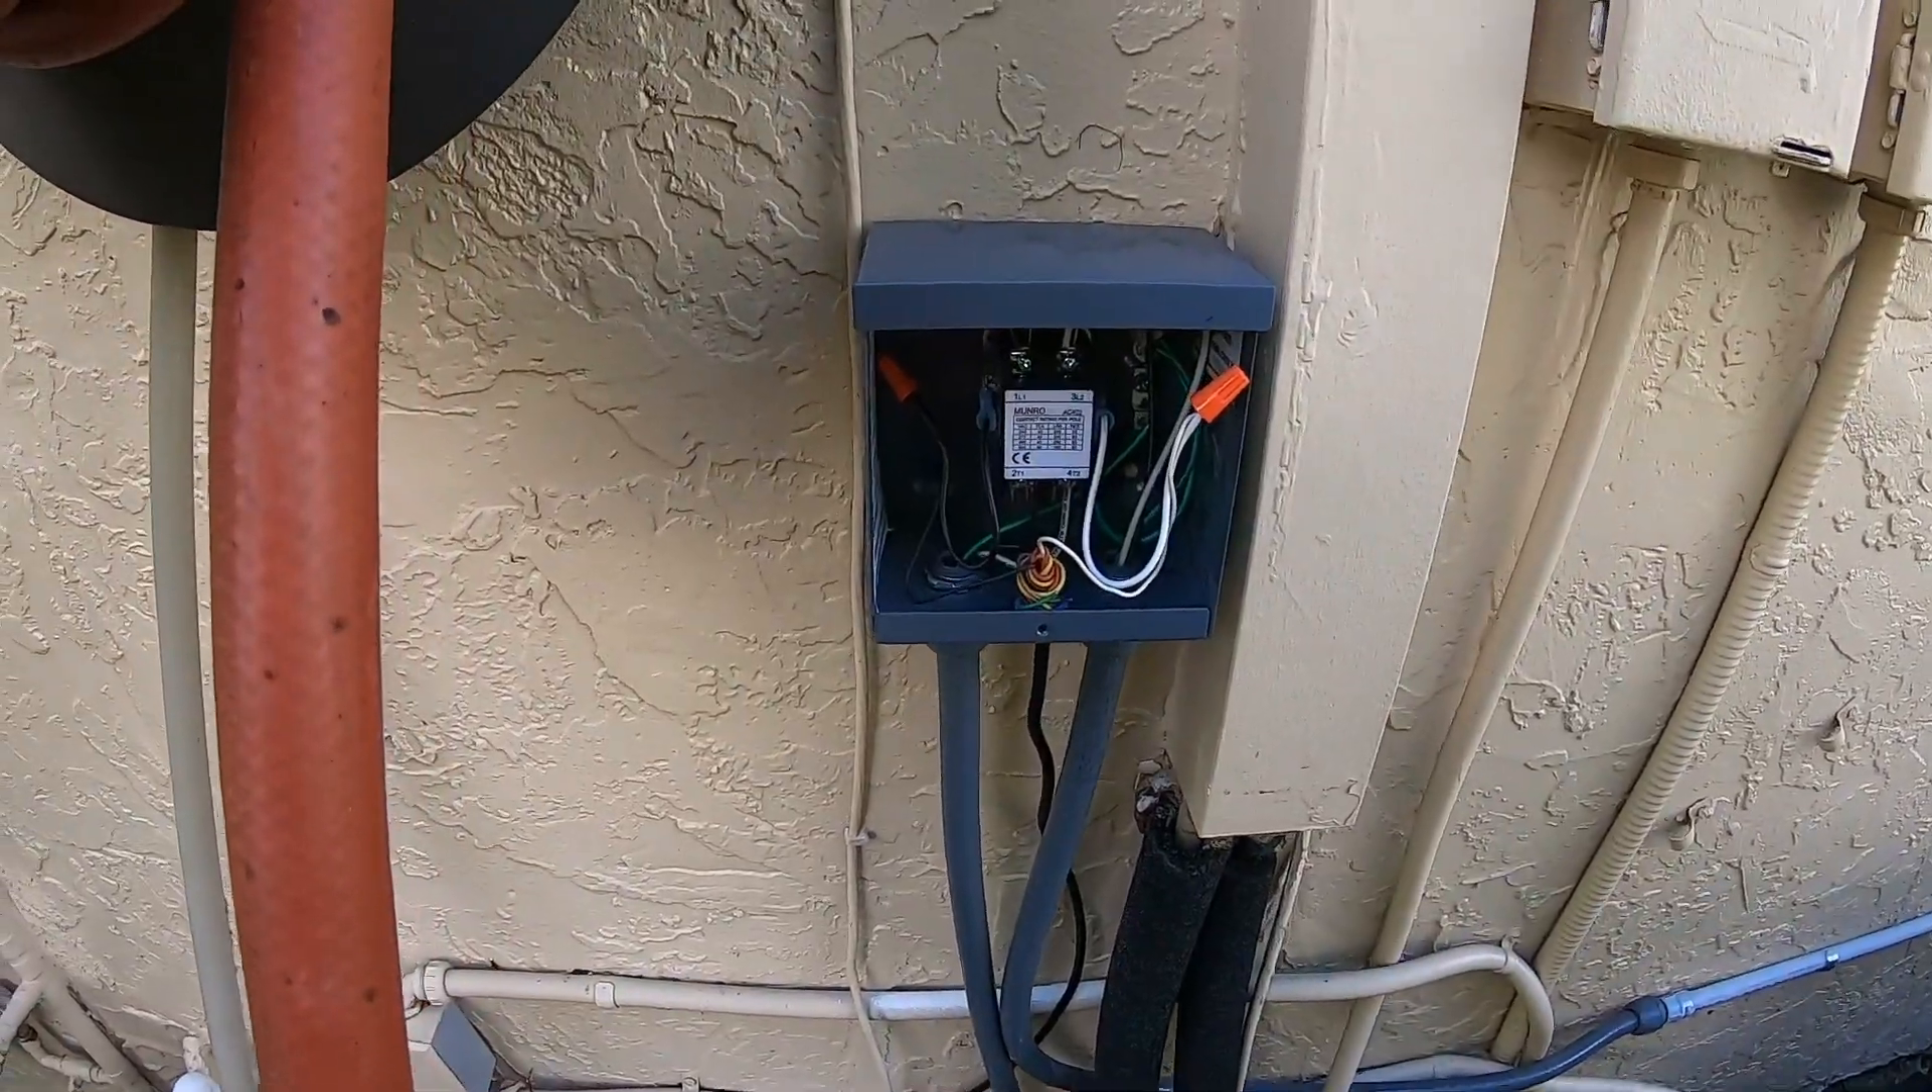I do still have to put the cover on the, on the relay box.